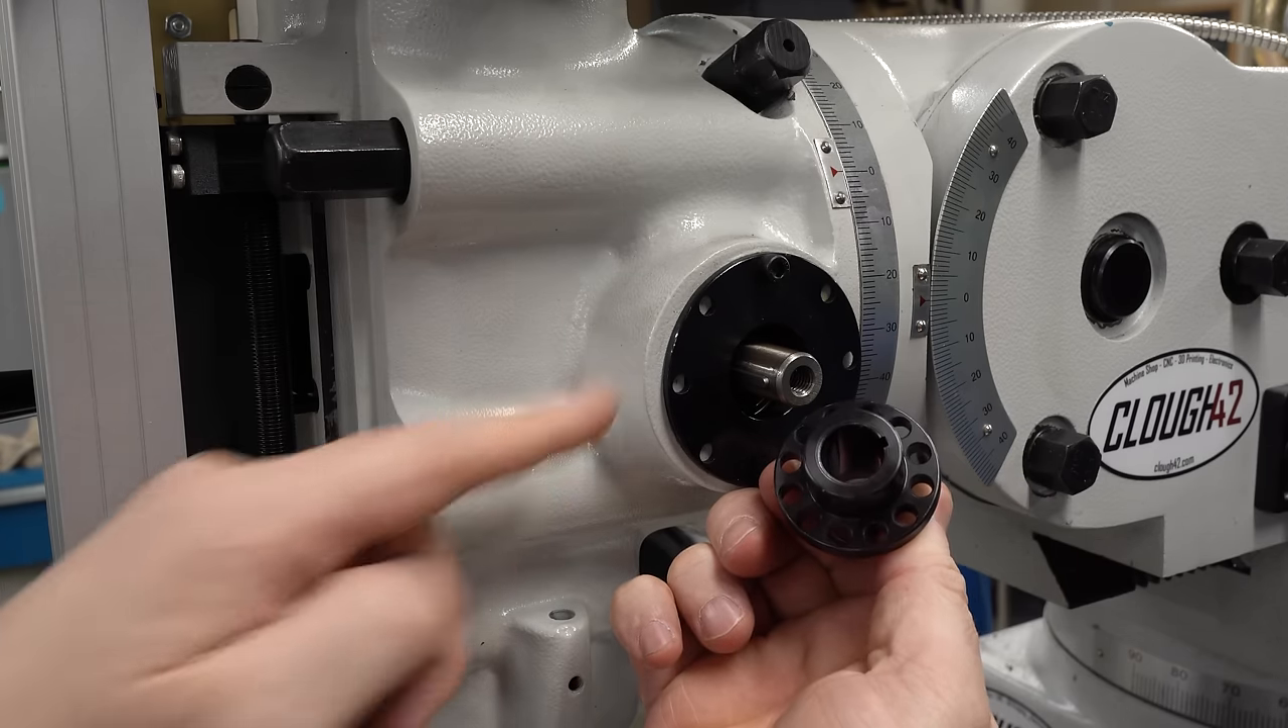And then the hub just pulls off. We've just got a shaft with a key.